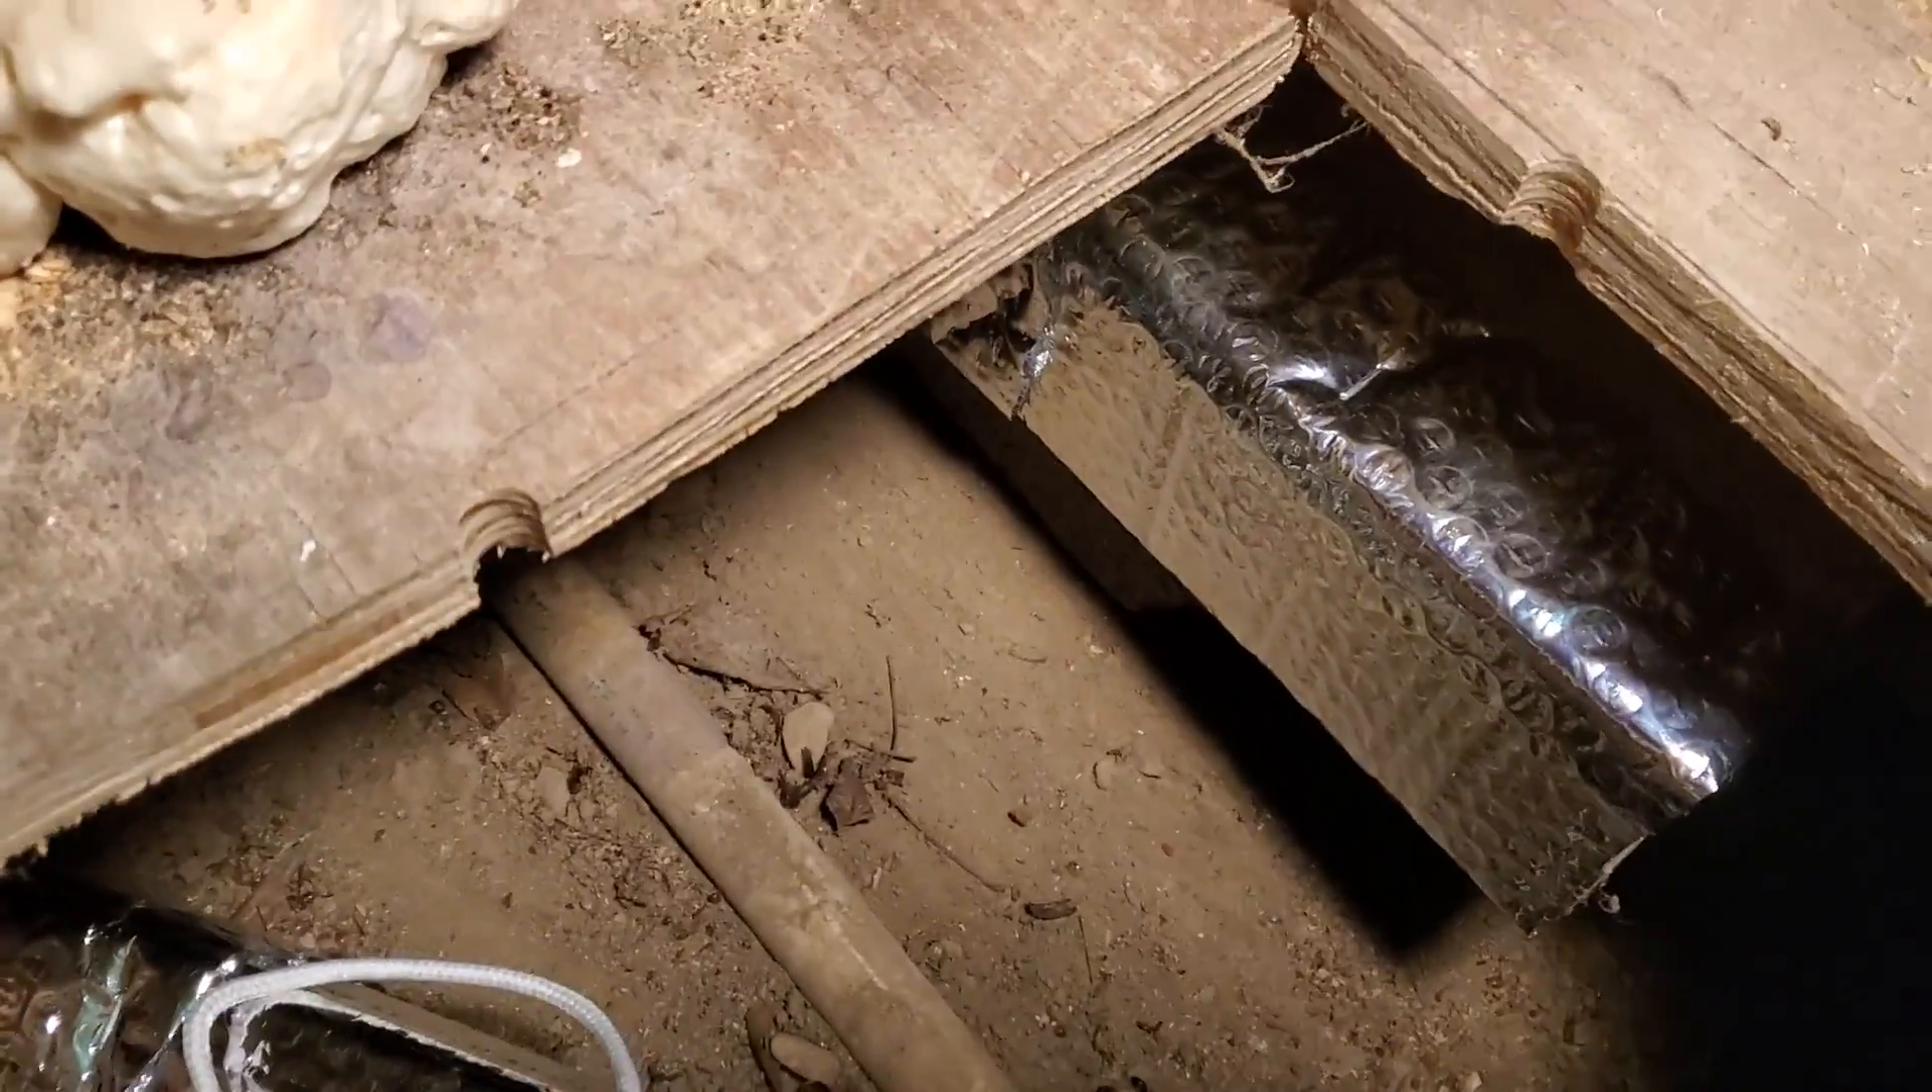I got part of the box insulation in you can see it there.